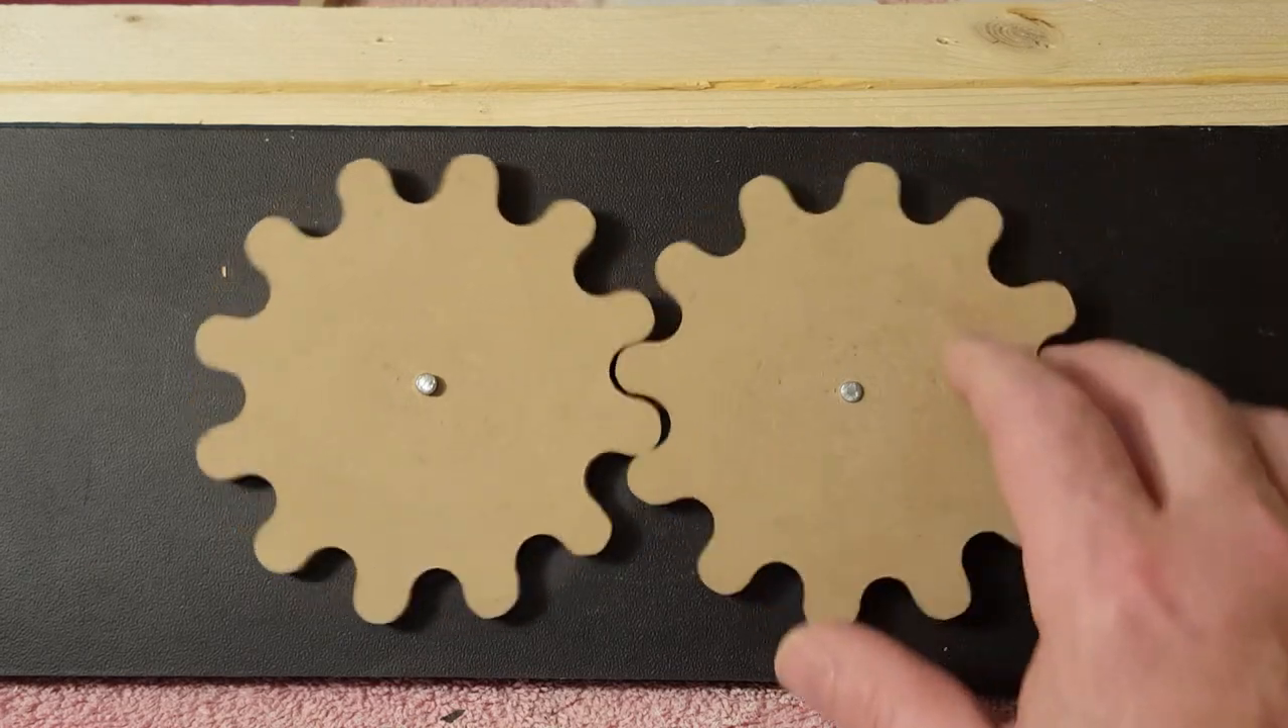So here the gears are closer together, center to center. You can see there is much less of a gap and they actually do mesh better.